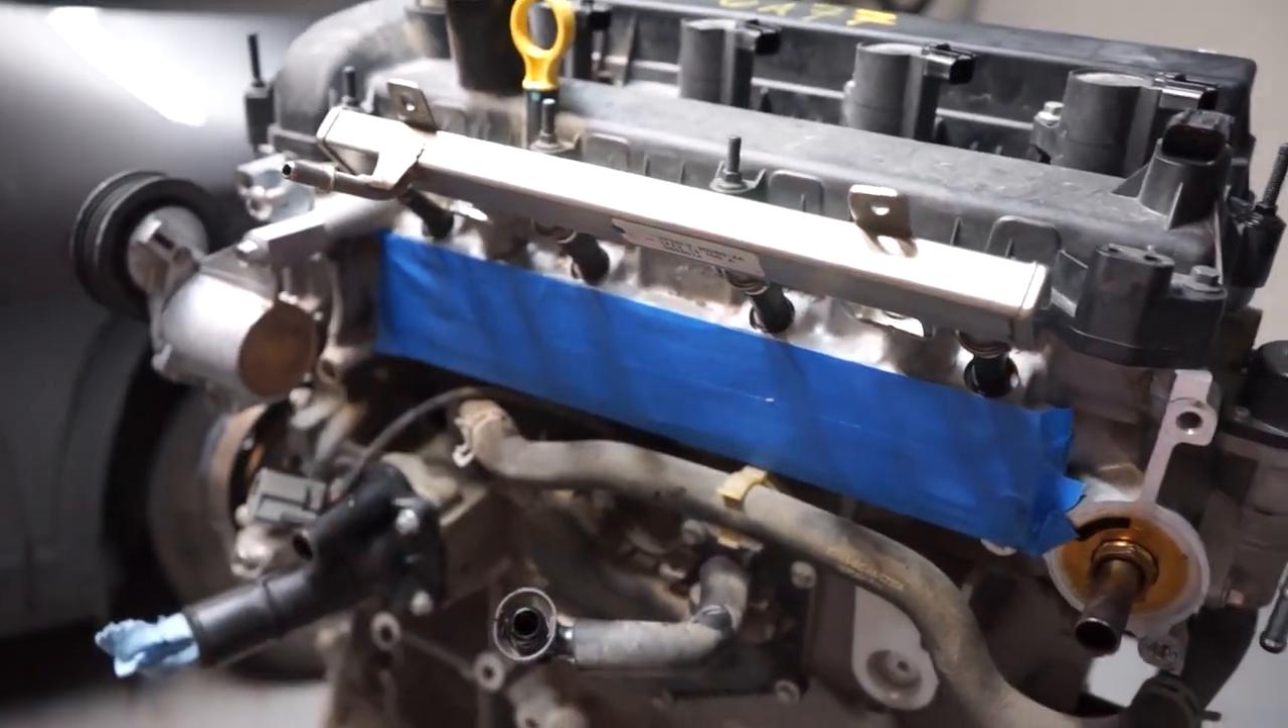So the intake manifold is off of the 2 .5. I put some tape over the cover just to keep everything out.